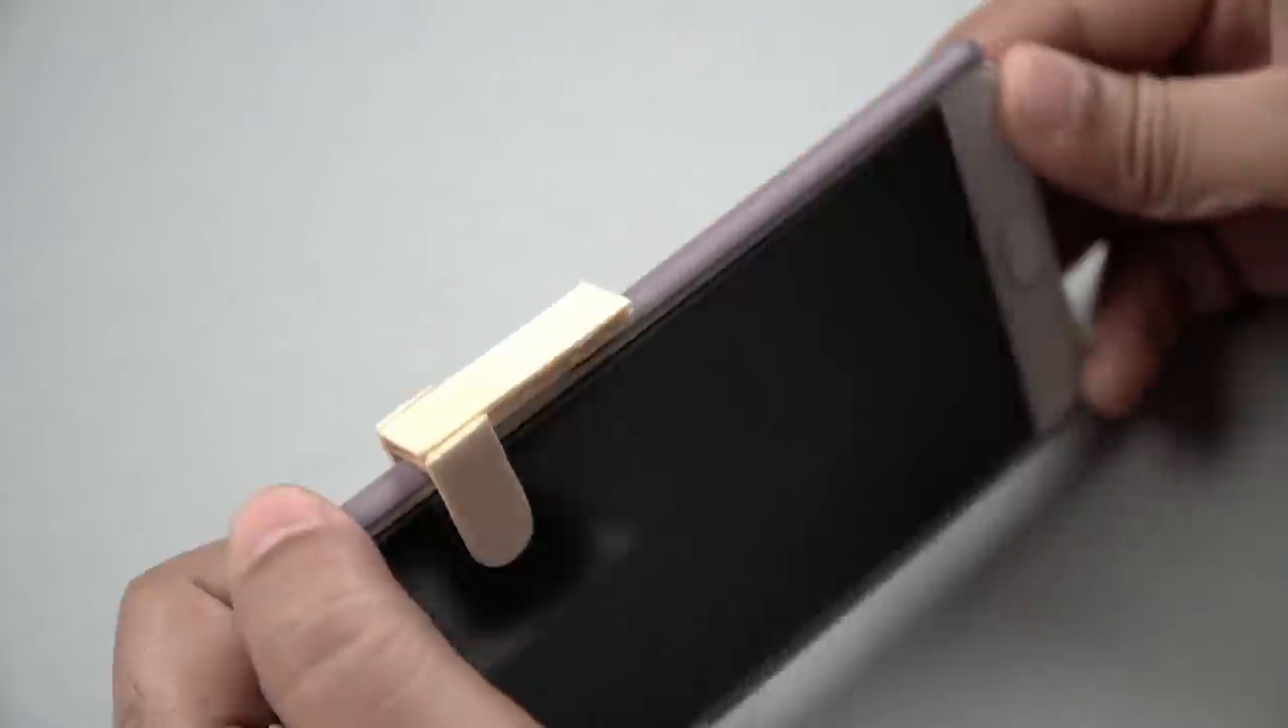So this is our trigger piece. And this is how you can just slide it over the phone and you can see it fits pretty well. And also you can move it around.